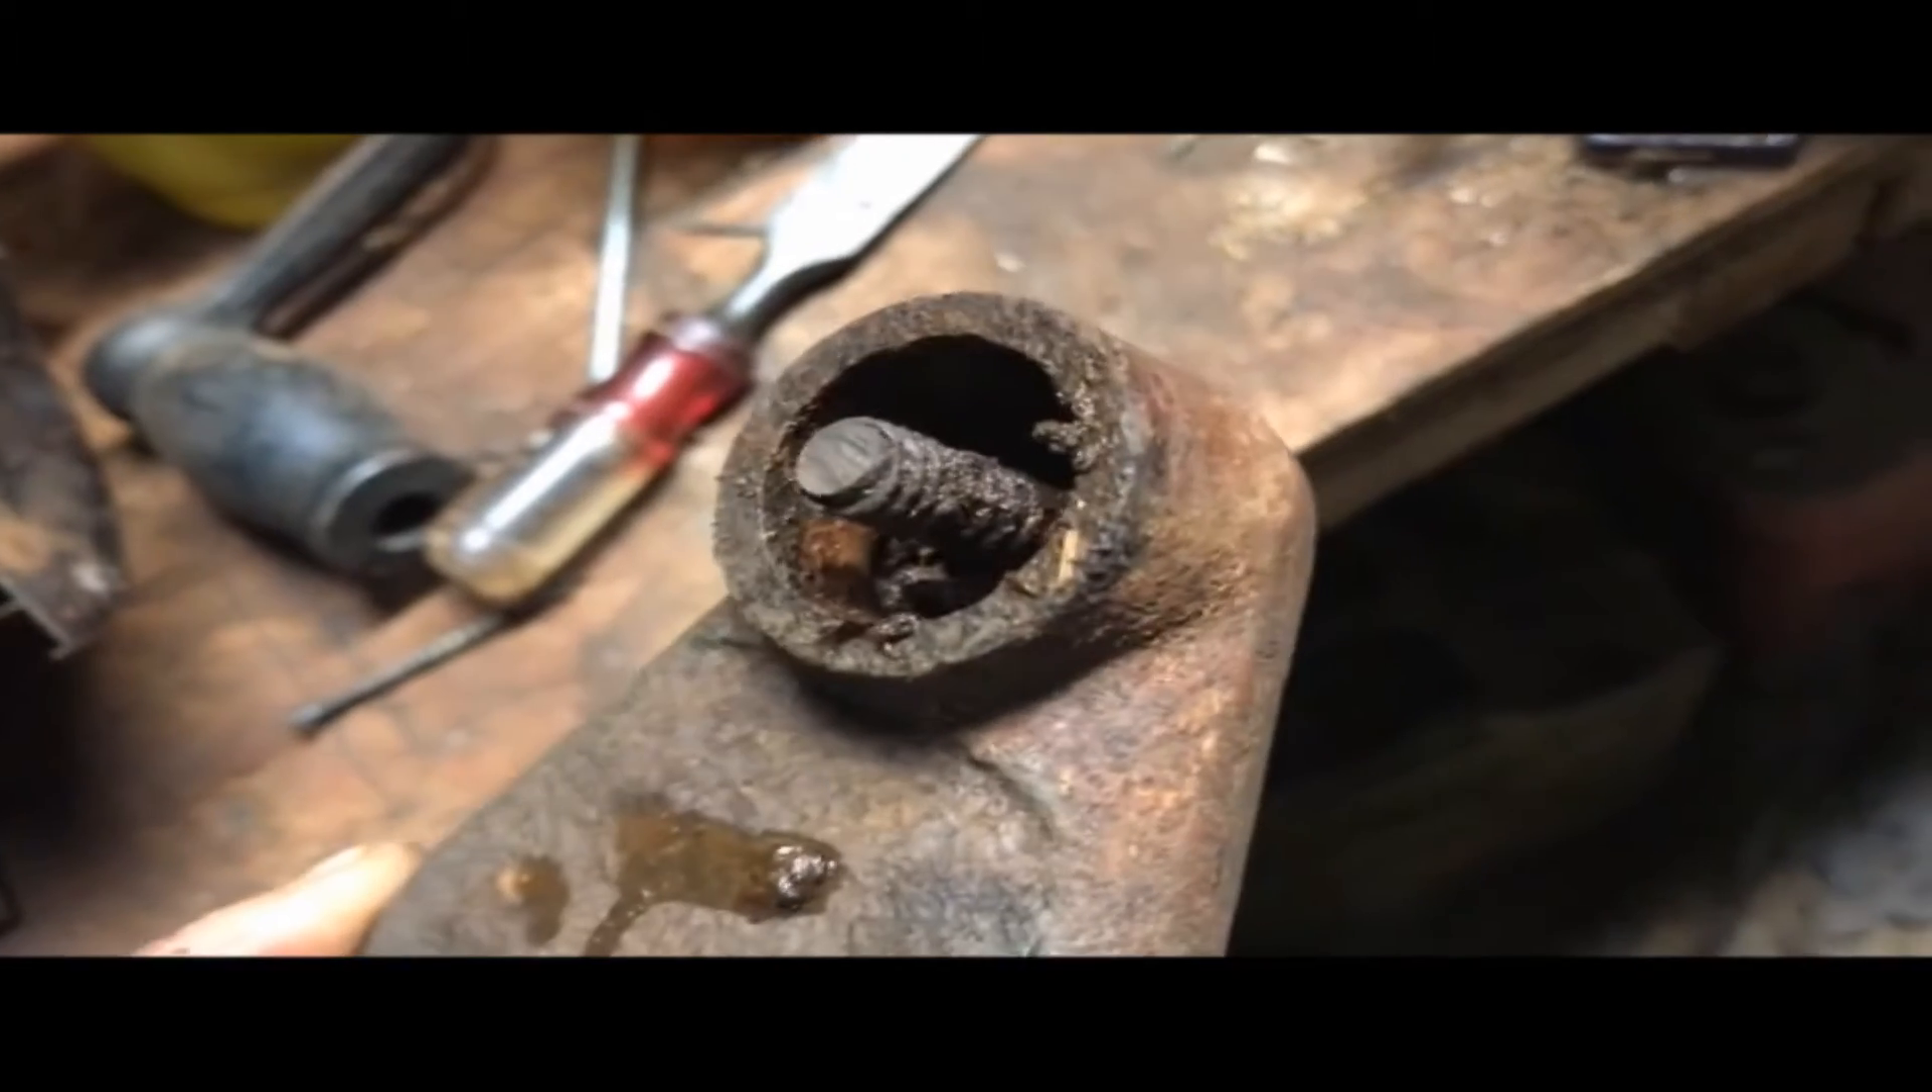I'm gonna have to finish getting this post out.